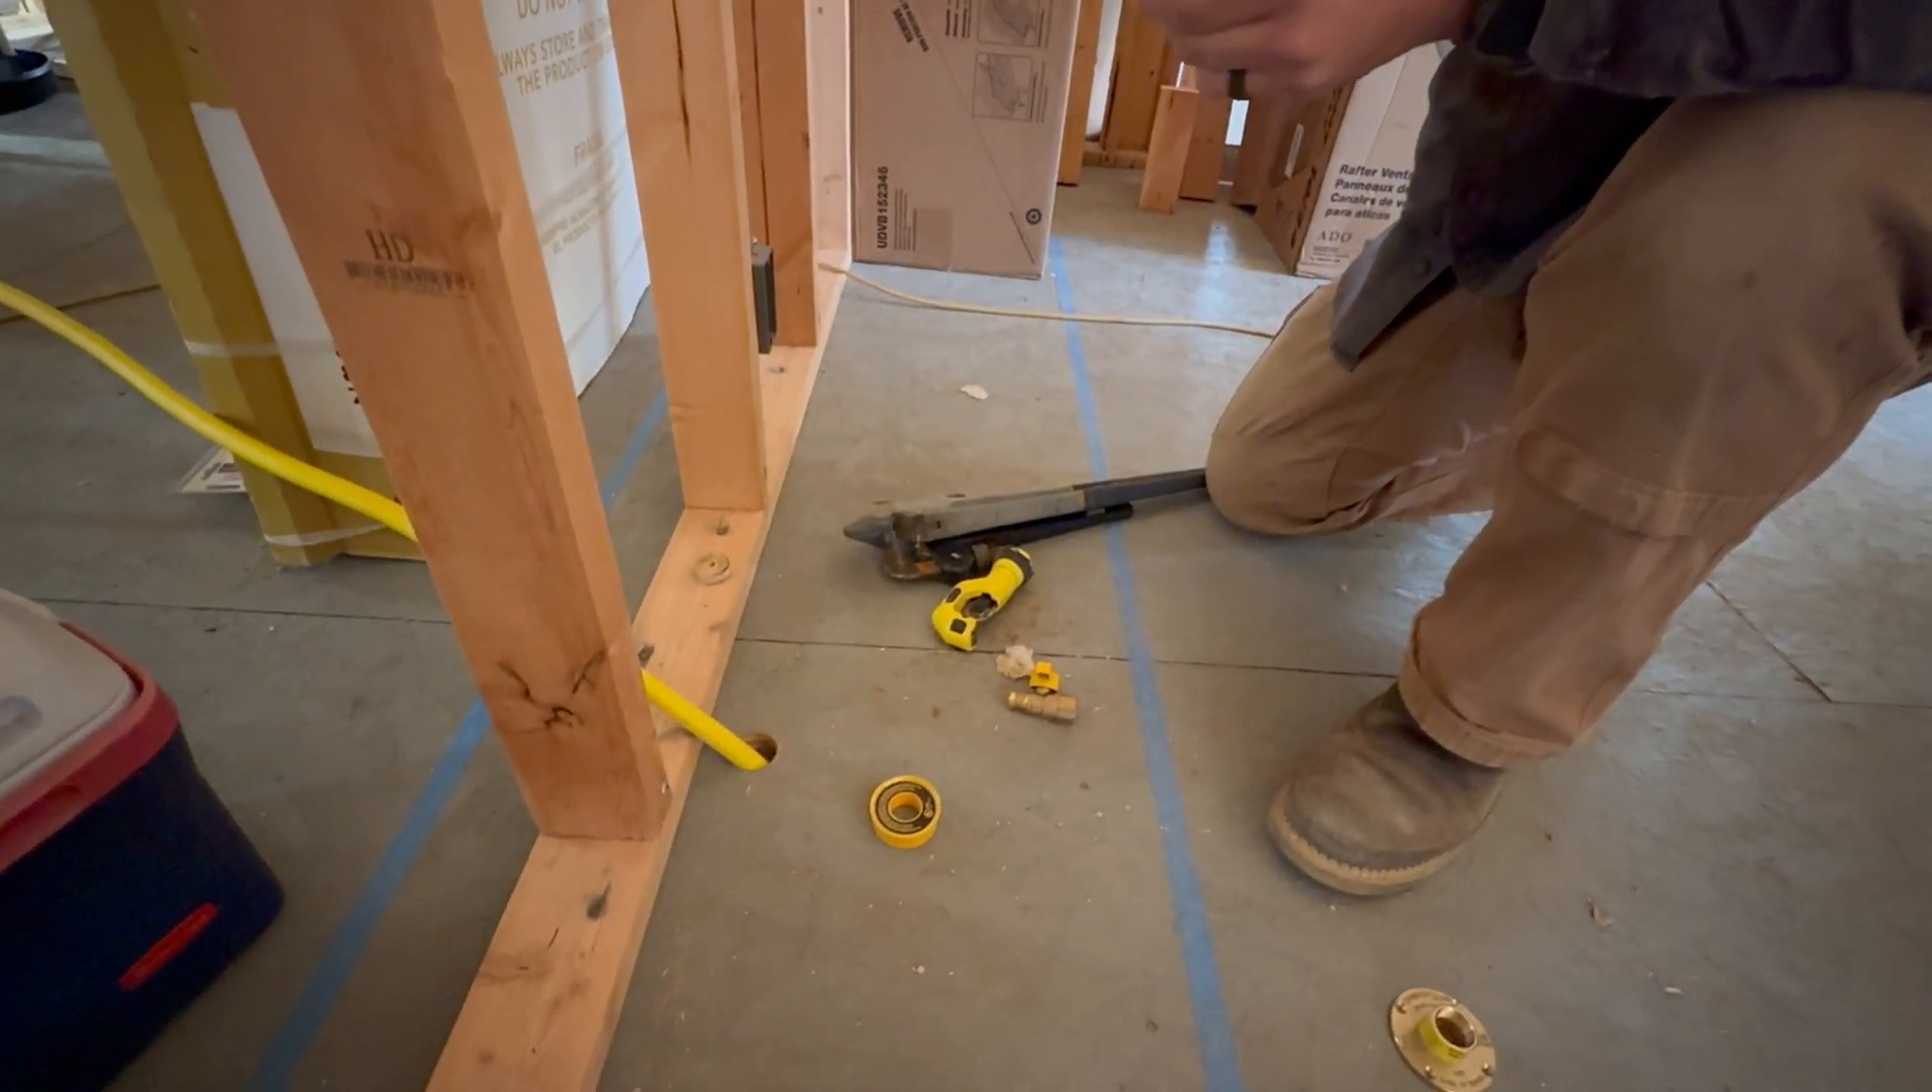Now we've got our half -inch stubbed up through the floor here at the stove.